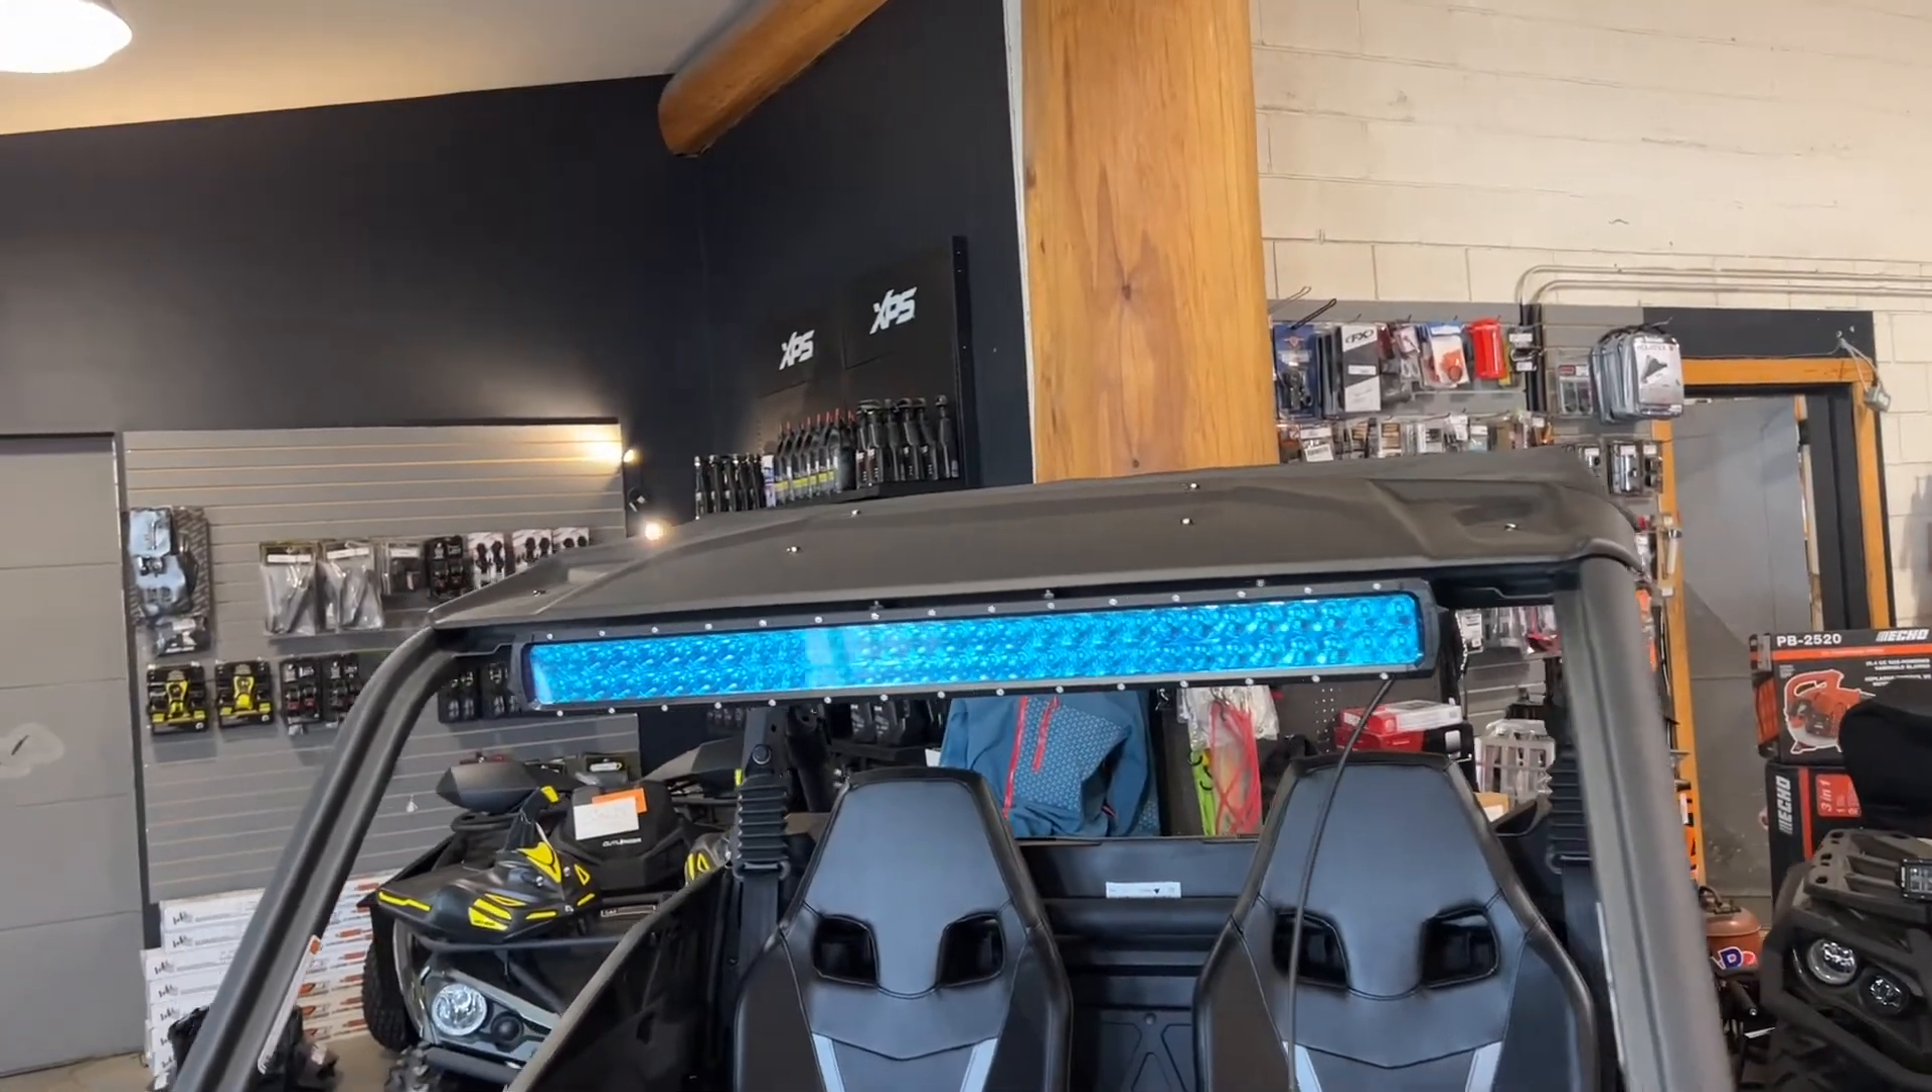Just like that our light bar is mounted nice and sturdy.